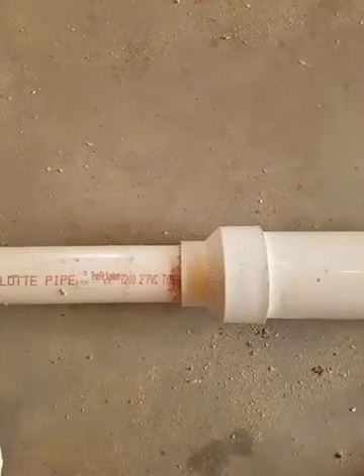Alright, I got the coupler all the way down to where the glue started.